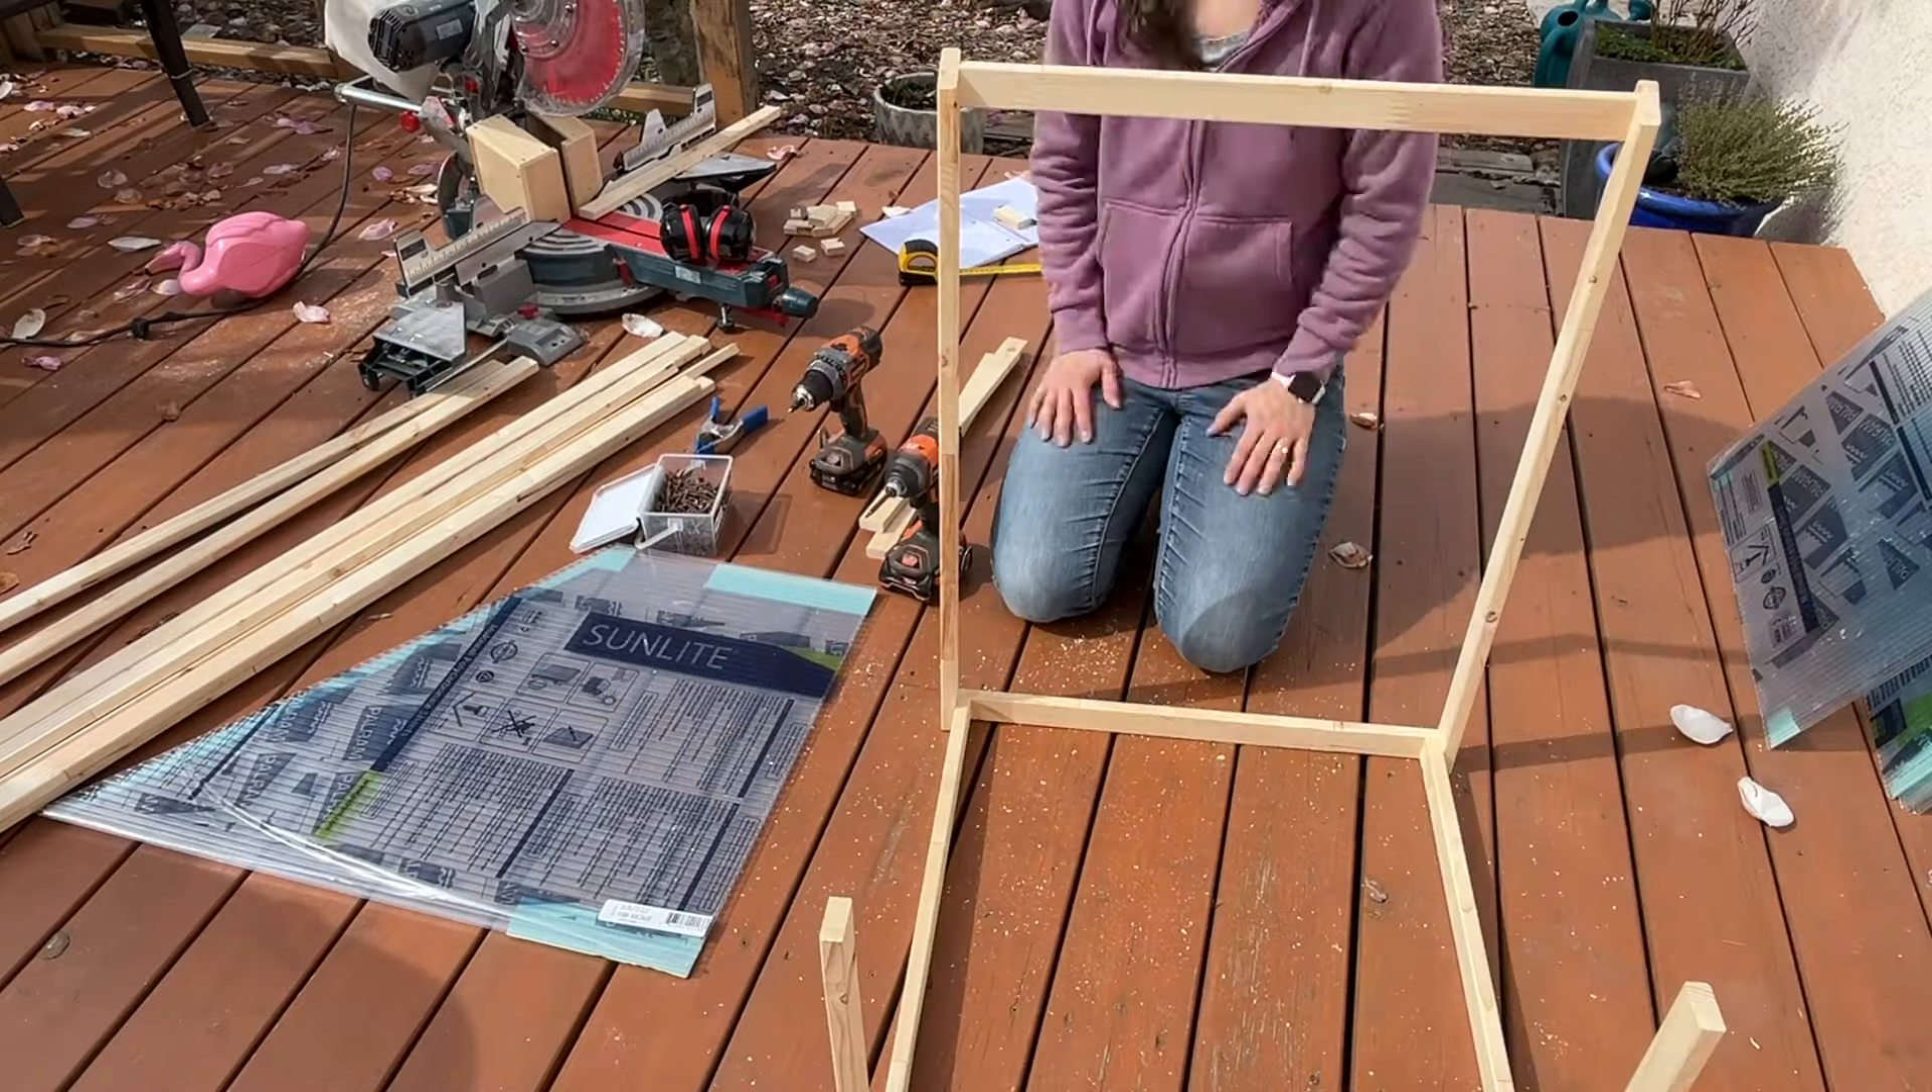With the uprights reattached I added another piece across the top and then more decisions.